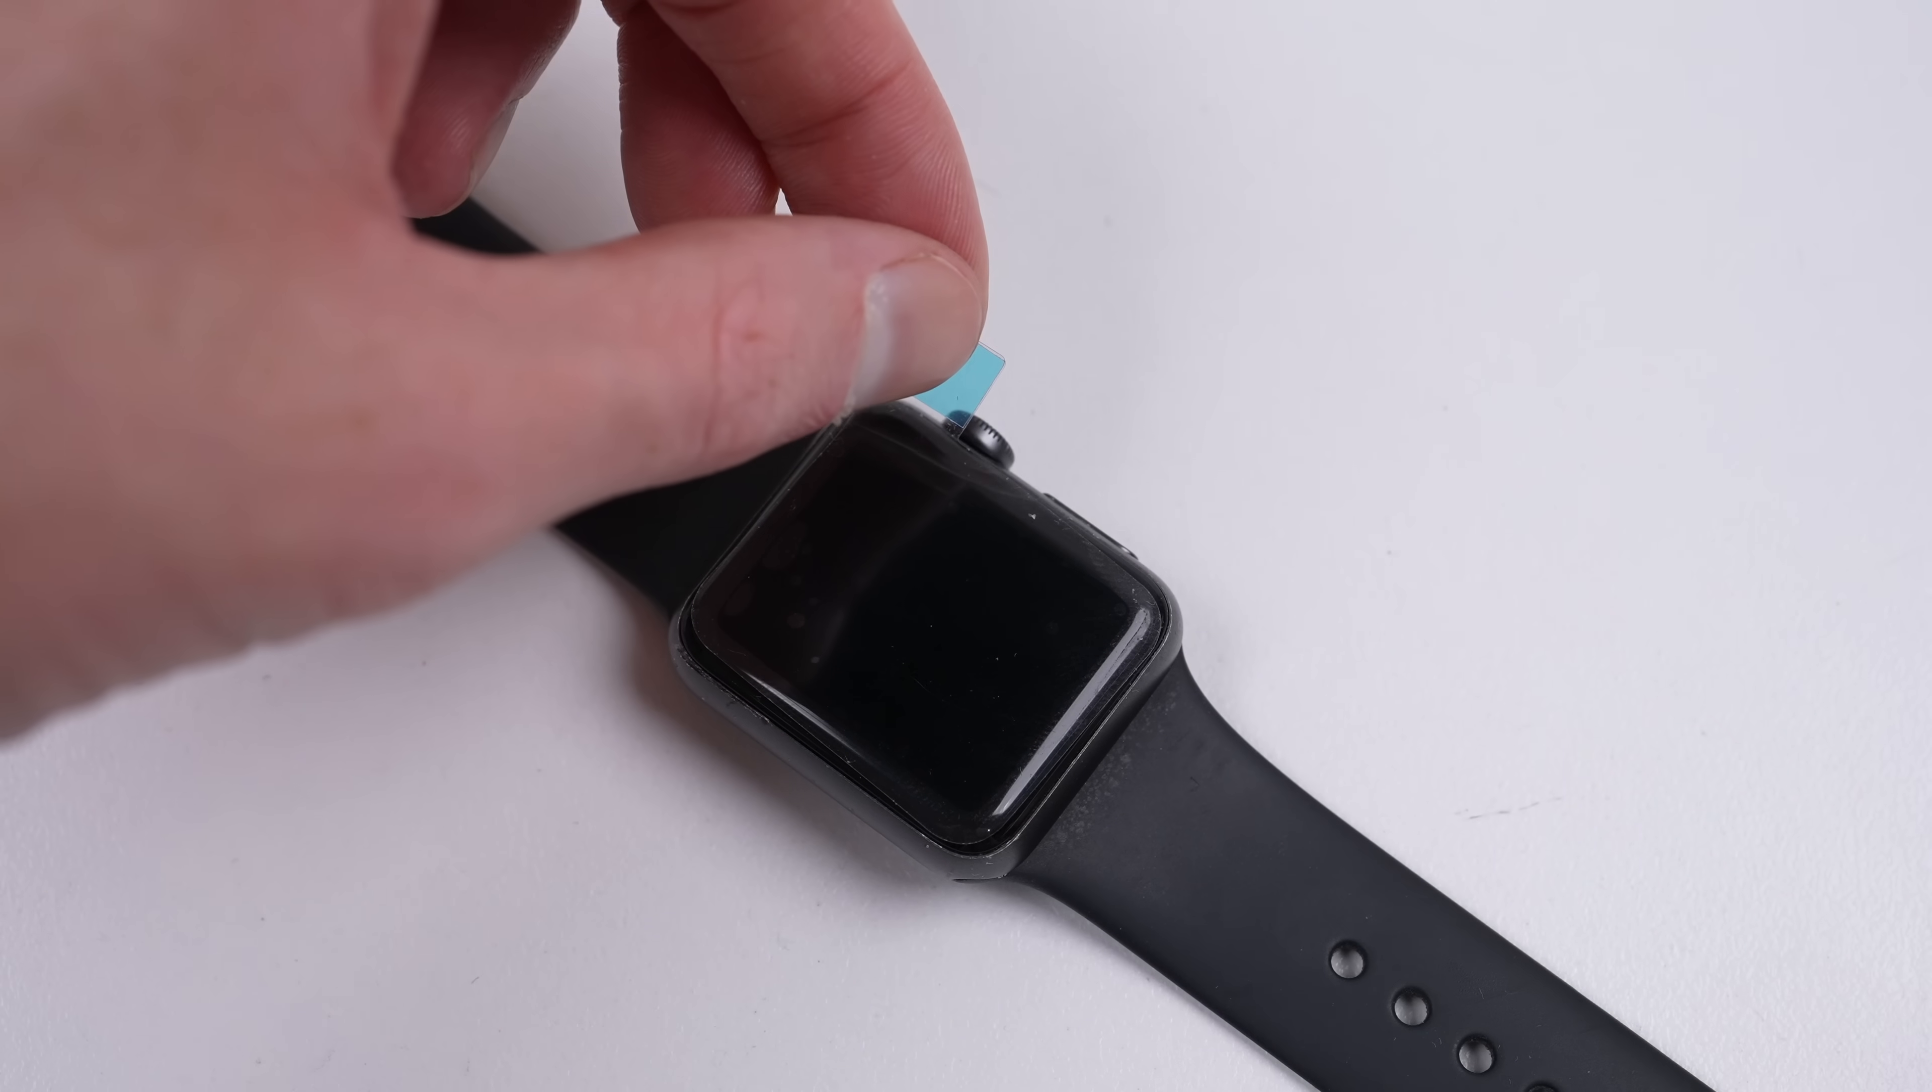Once clean, the last thing left to do is remove the plastic protective film from the new display.